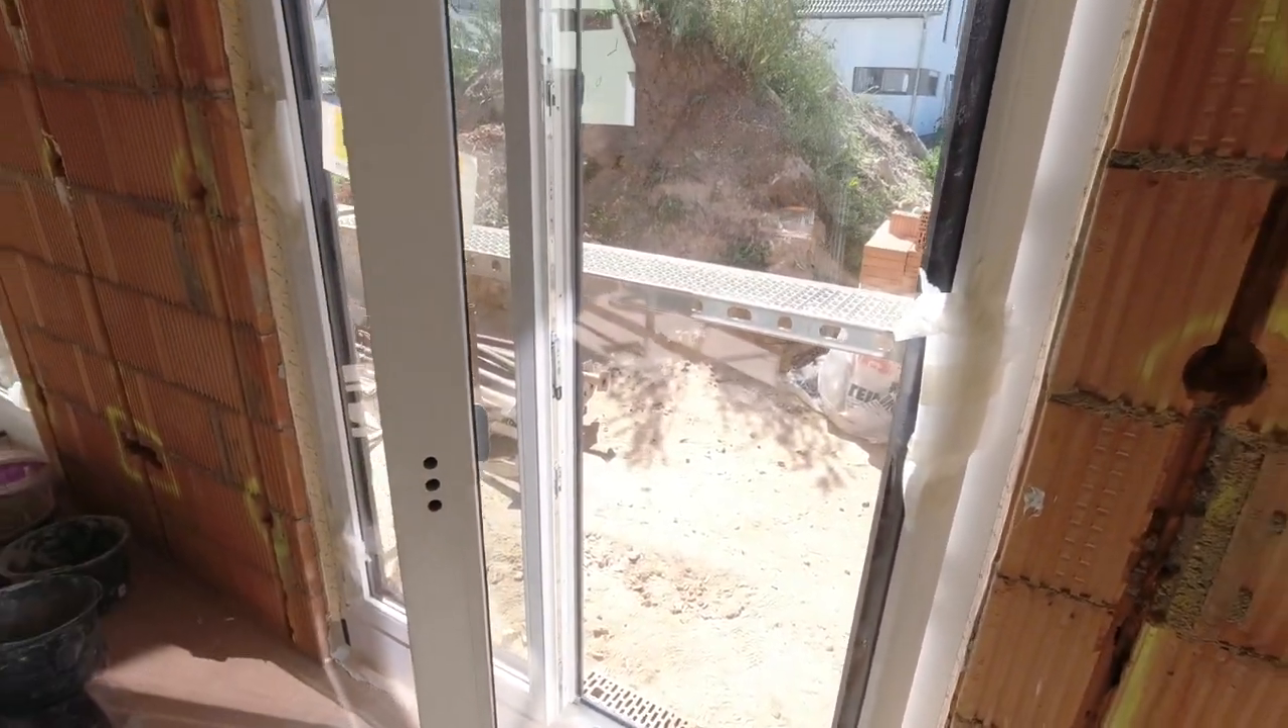Aktuell fehlen überall noch die Fenstergriffe.